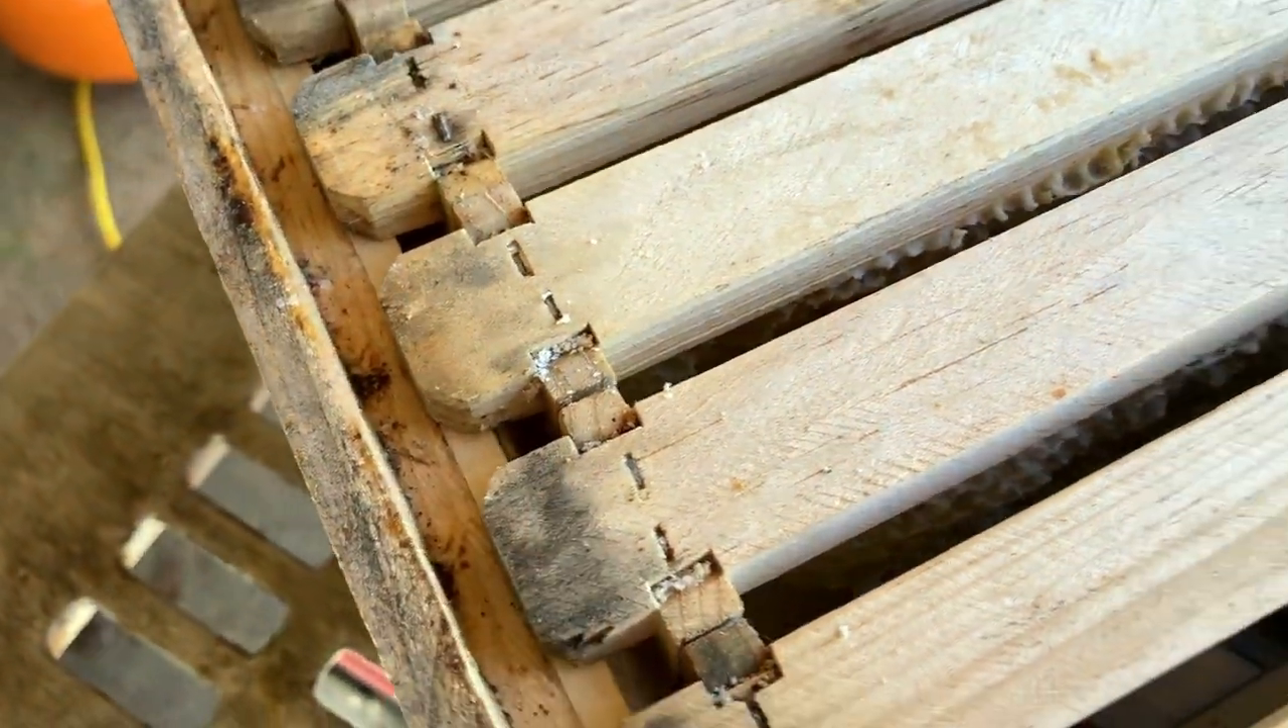Now instead of these frames falling down in, they're sitting right on our repair strip.